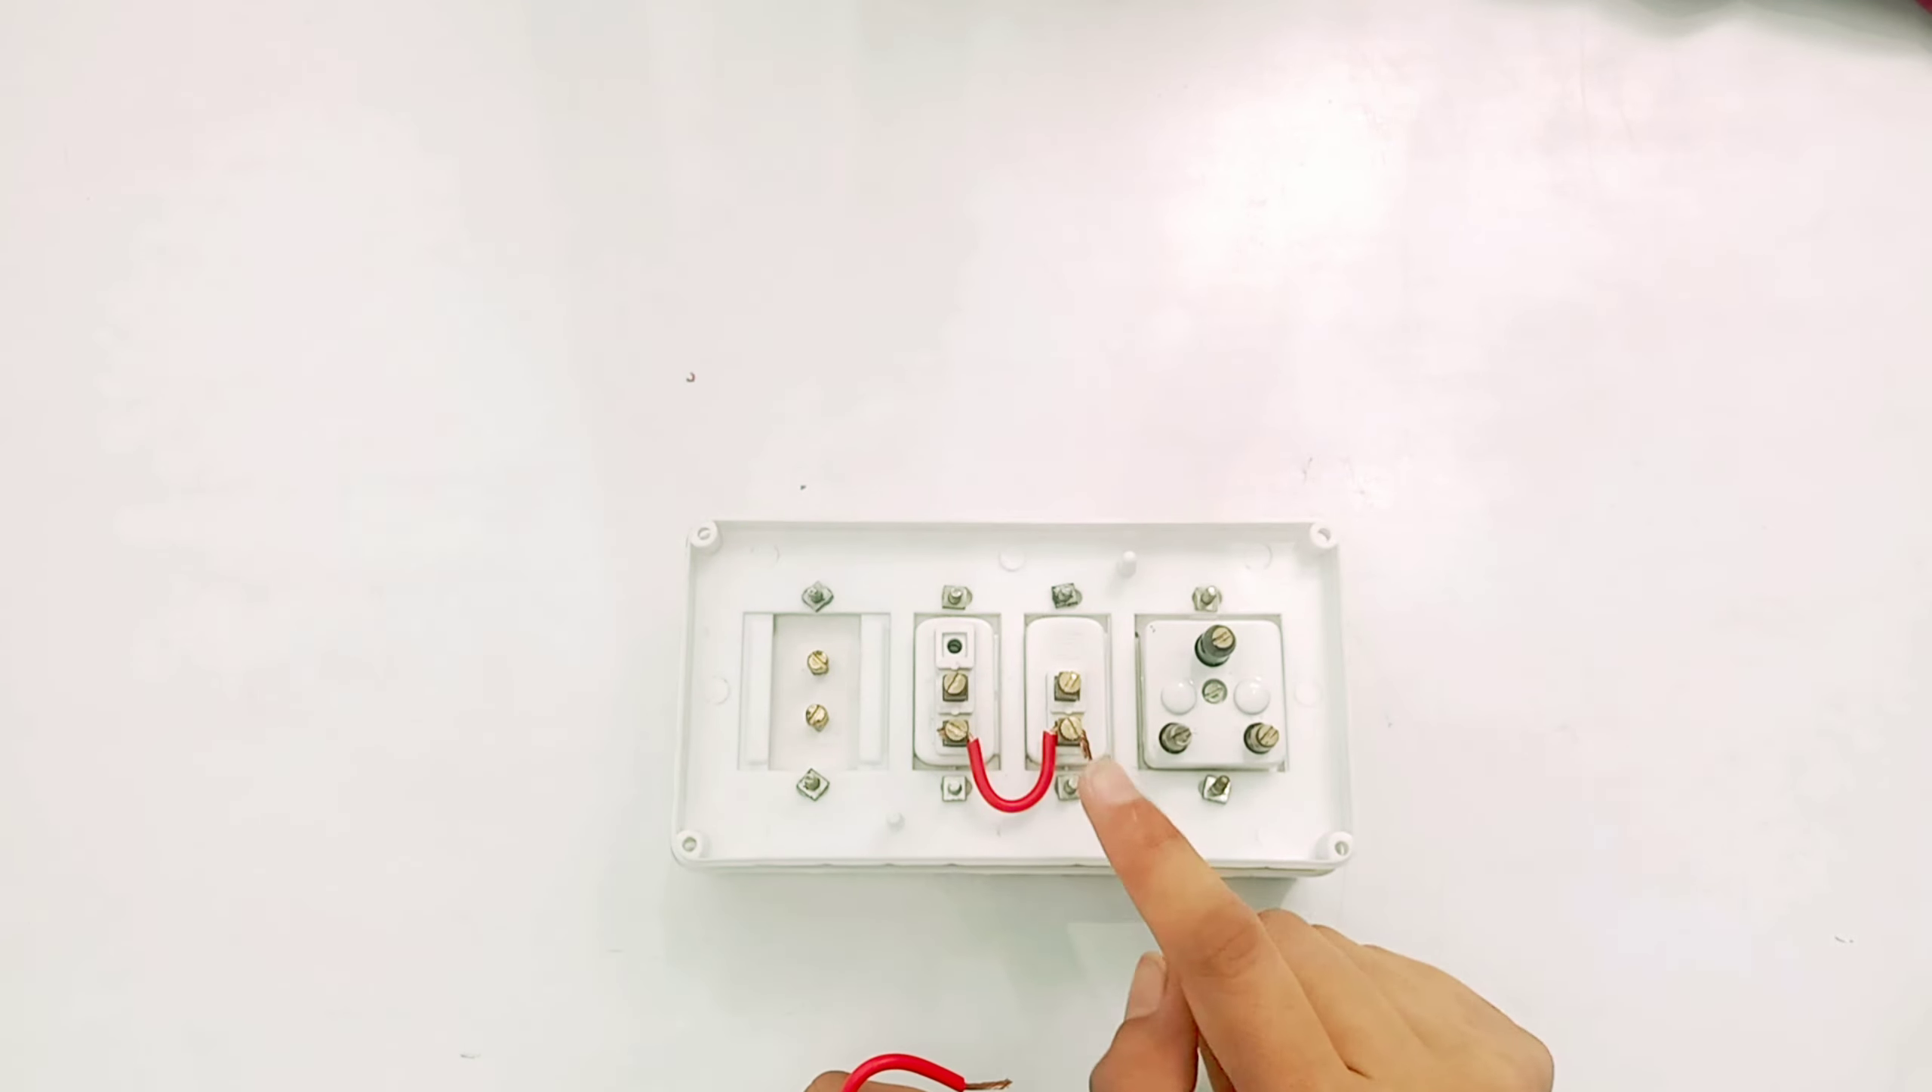तो guys यहाँ पर हमने wire connect कर दिया है।